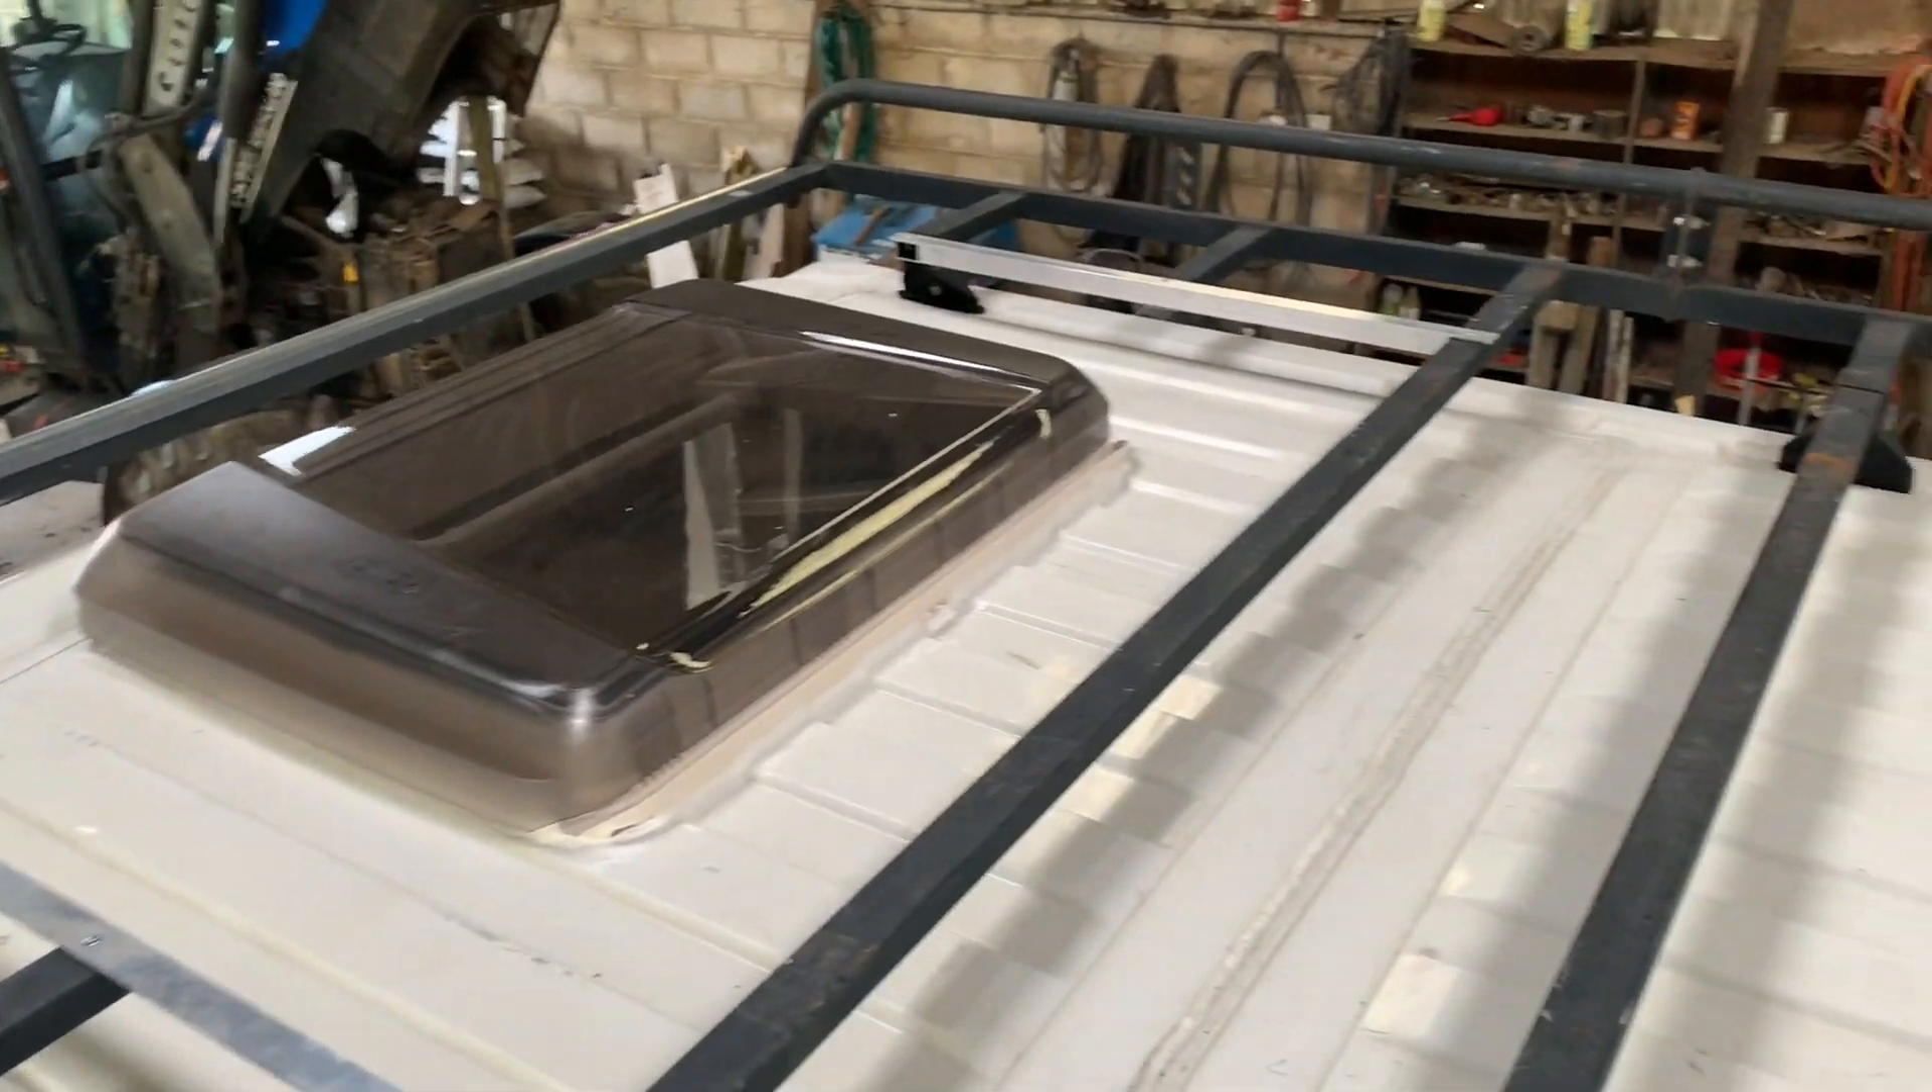Here is the final roof shot. Skylight in.